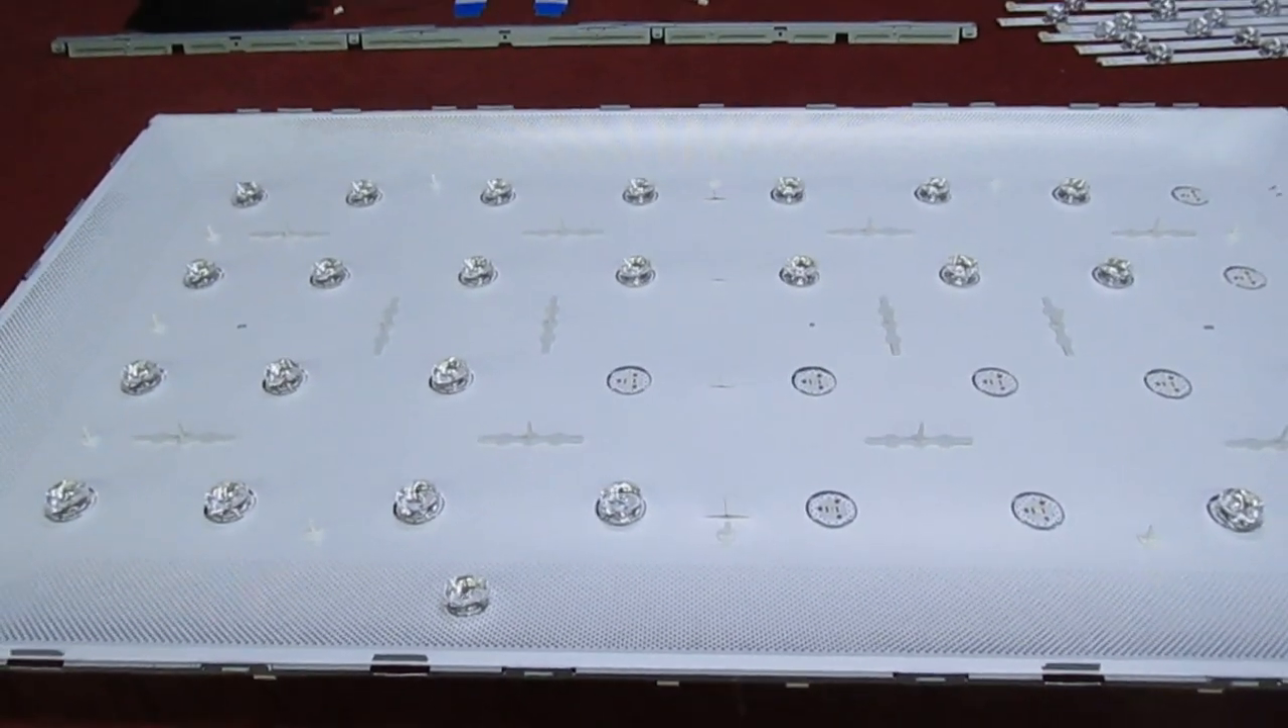Um but that's what the tv looks like um with the lcd panel out.